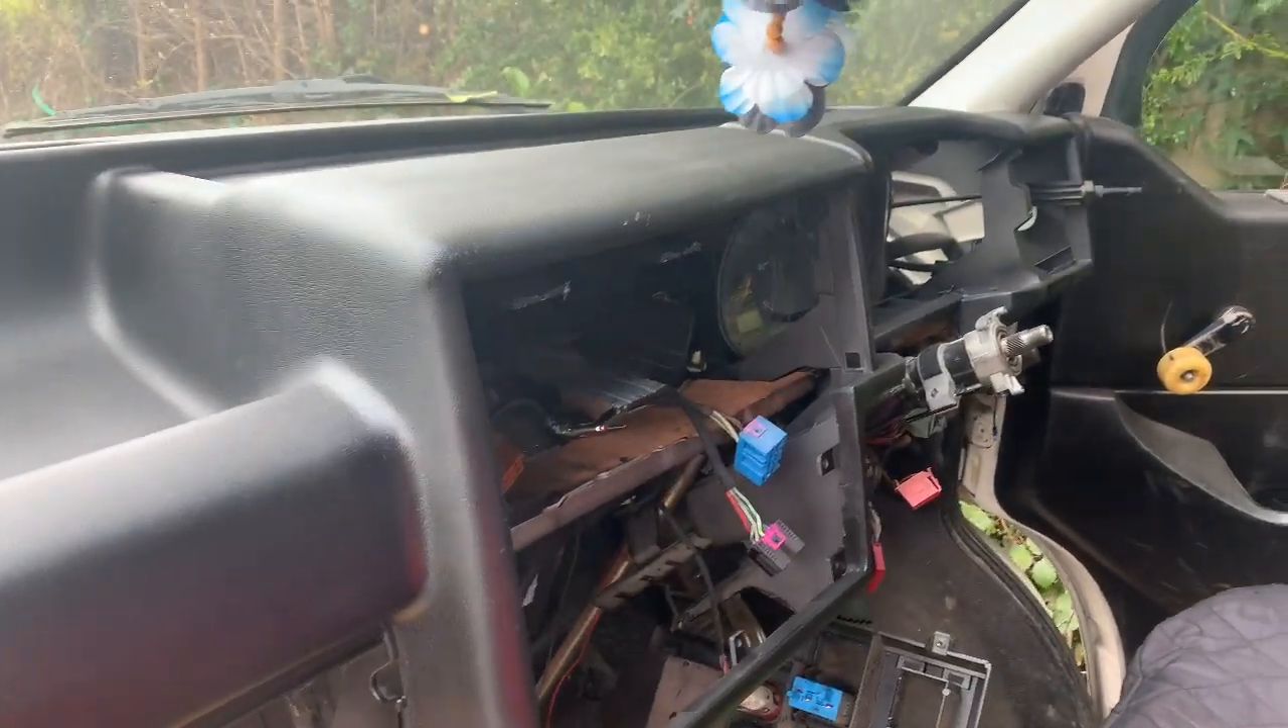Okay so there's the new black dash in place.